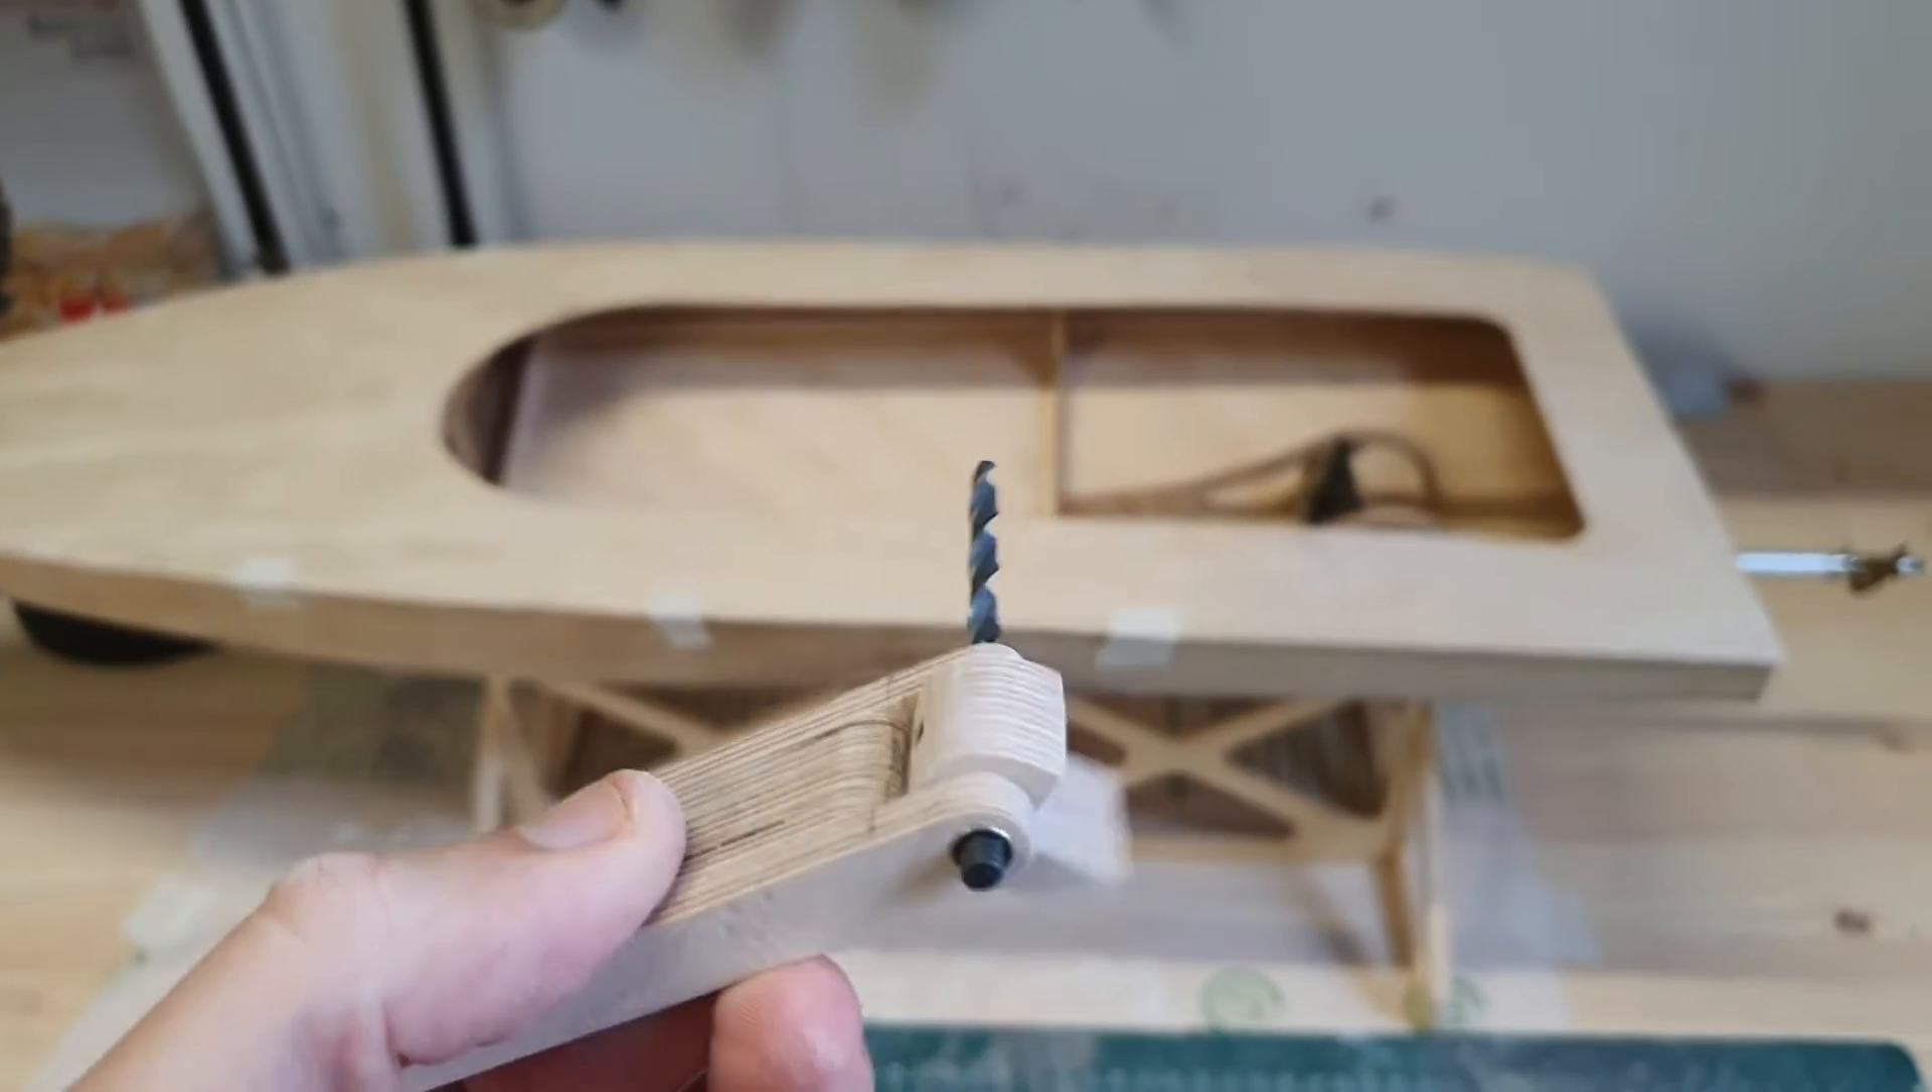I put the drill bit there just for to keep the parts together for now I need to put an actual shaft in there.